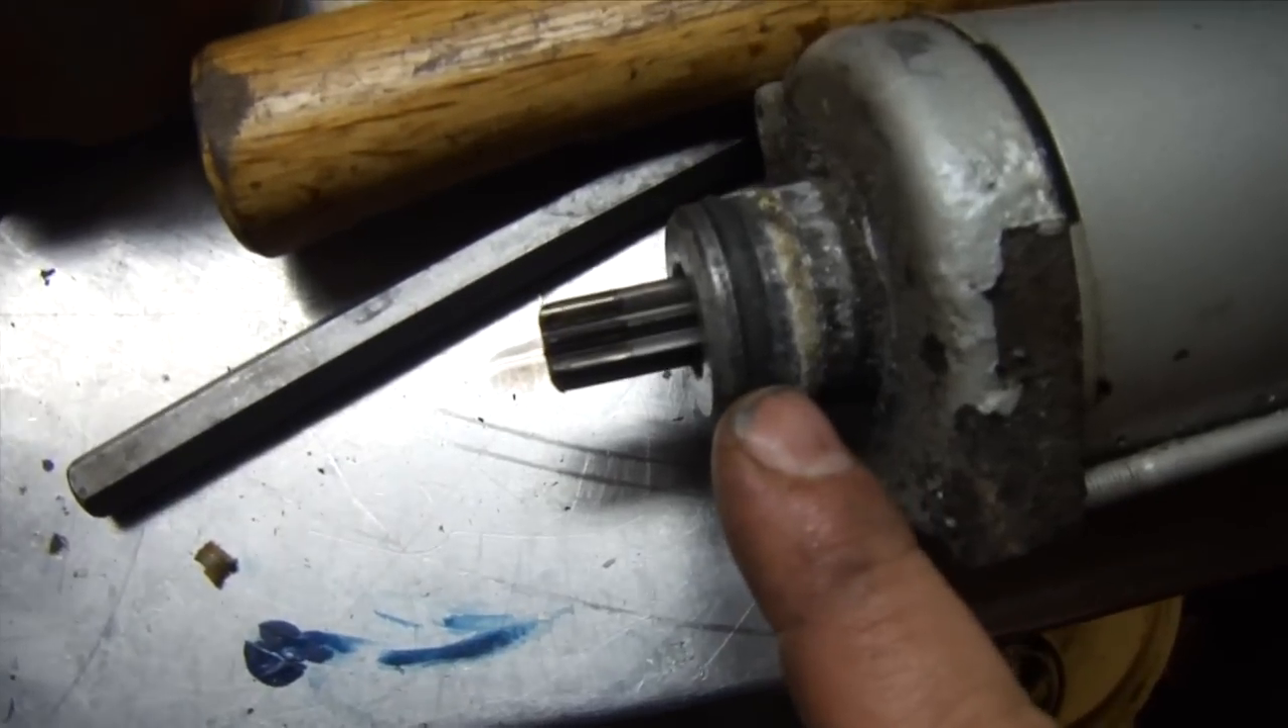Alright, so we've got the starter out.